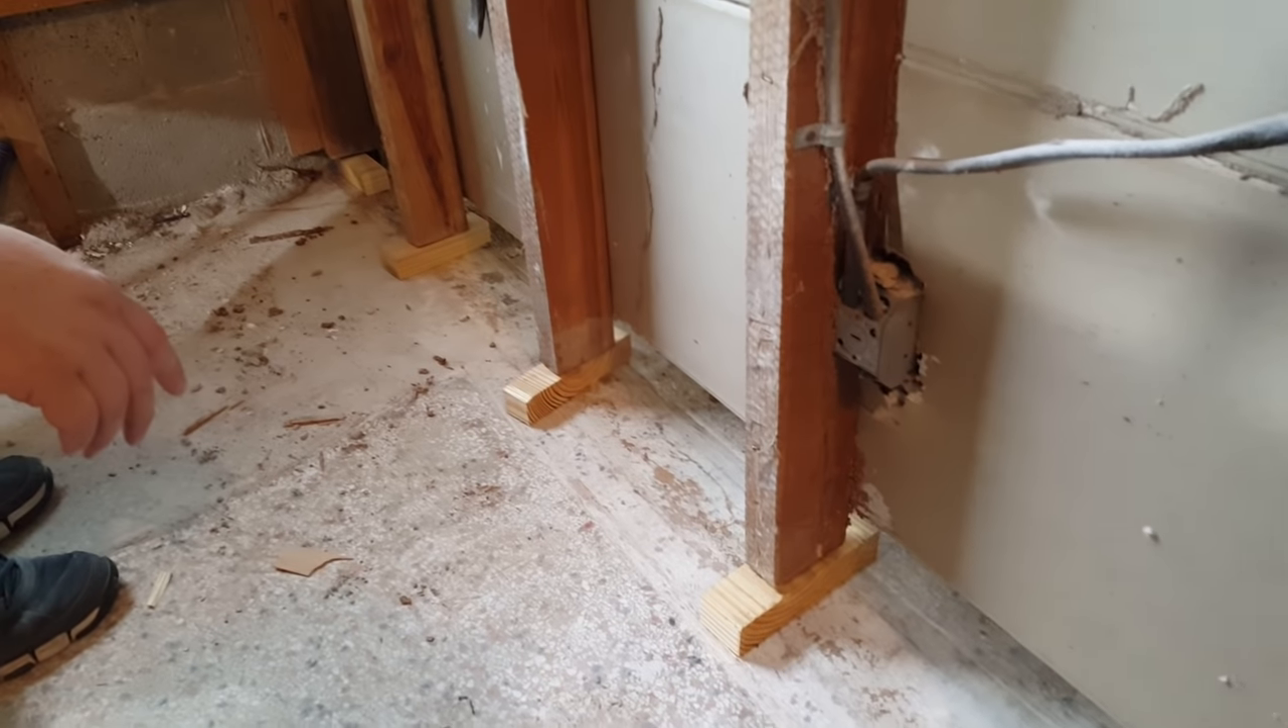Here you can see we finally removed the bottom plate all the studs are now resting on their spacers here and we're now going to cut the new bottom plate and slide it into place.